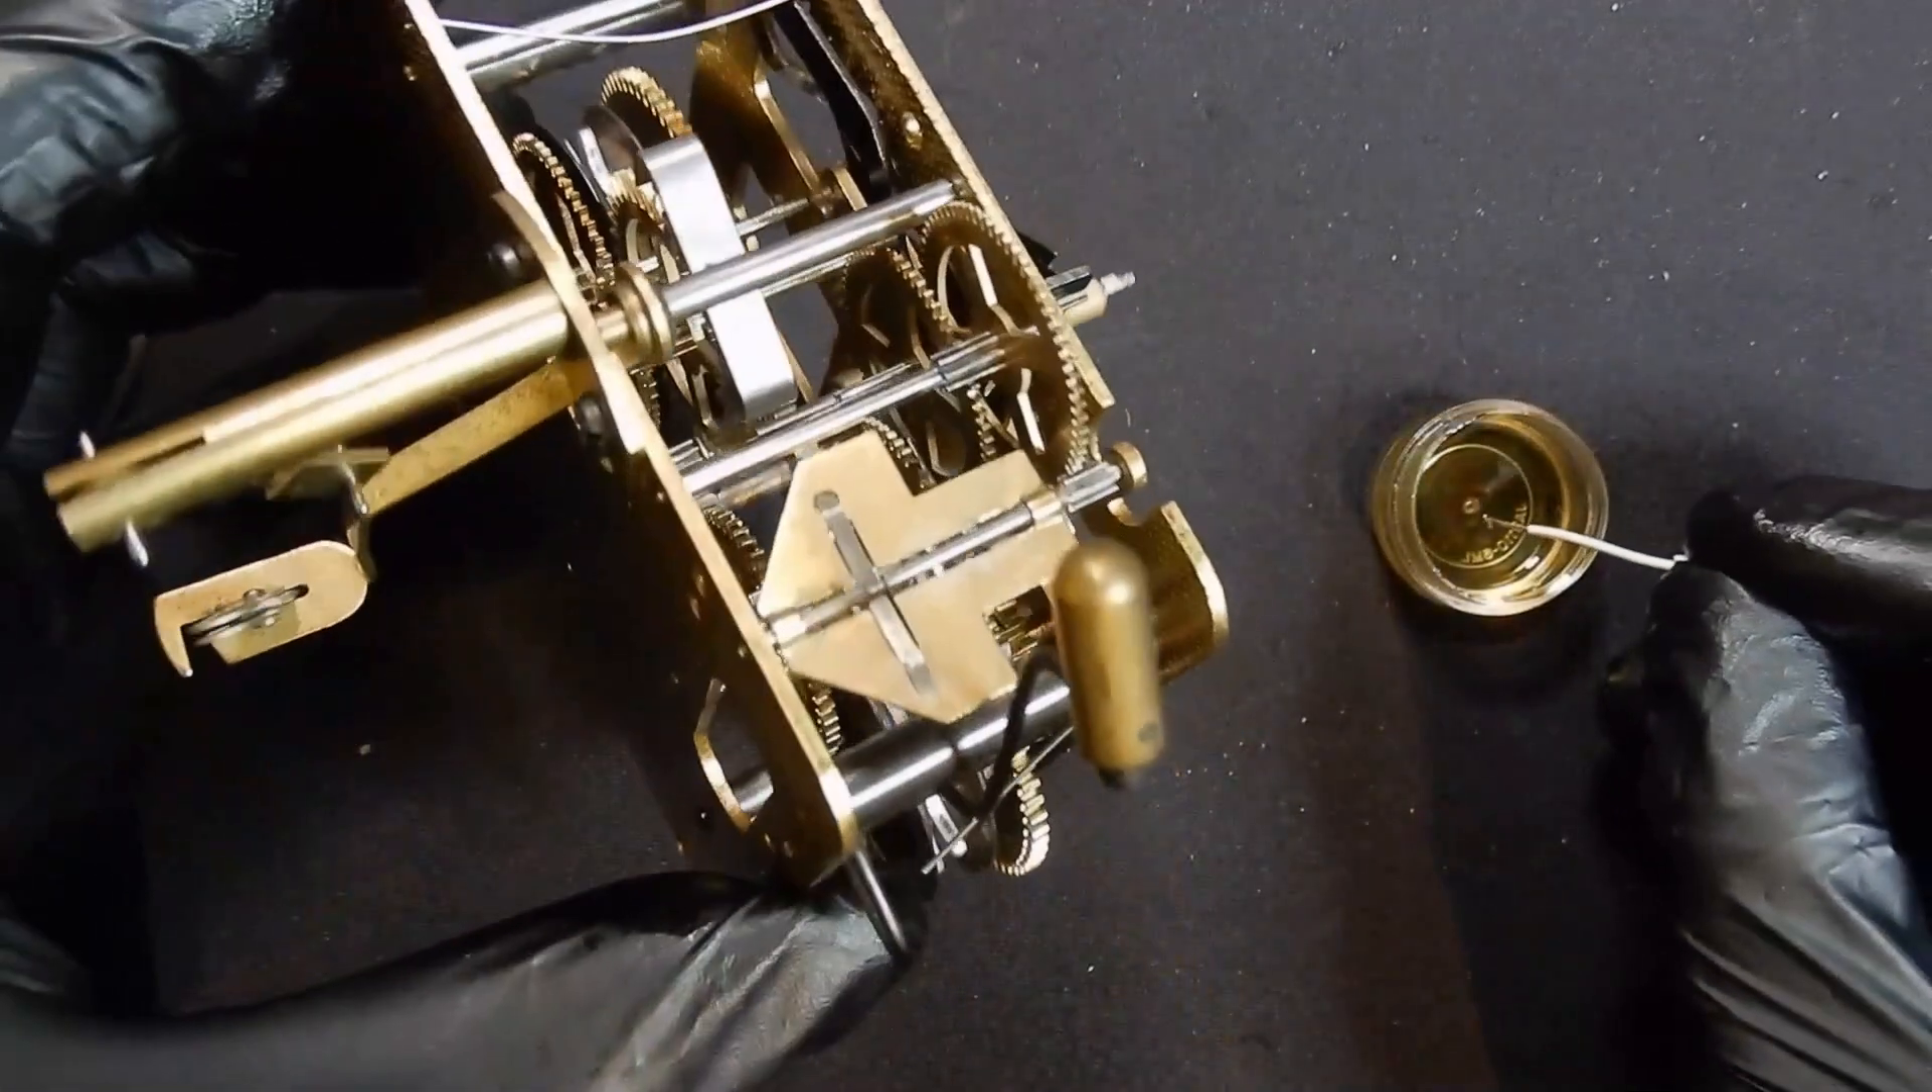All right so the movement's all back together again now and i'll put that on a test stand and attach some weights to it.